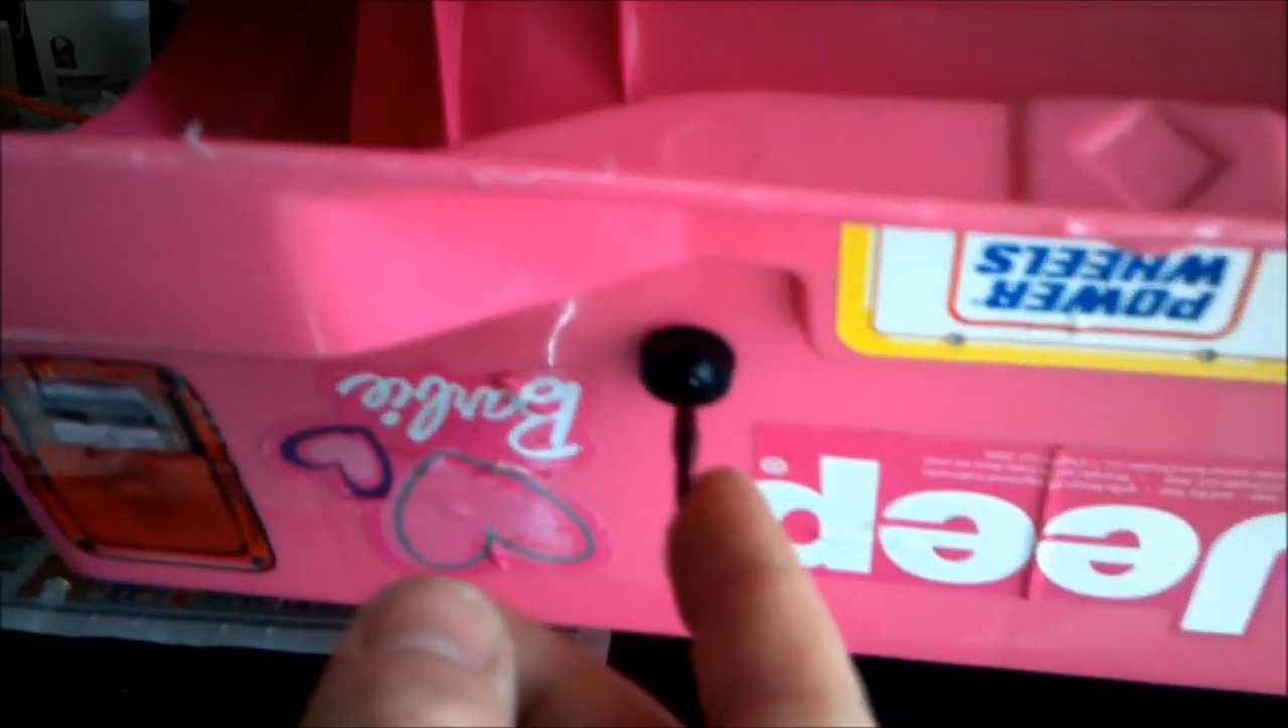So, now the switch is in place.